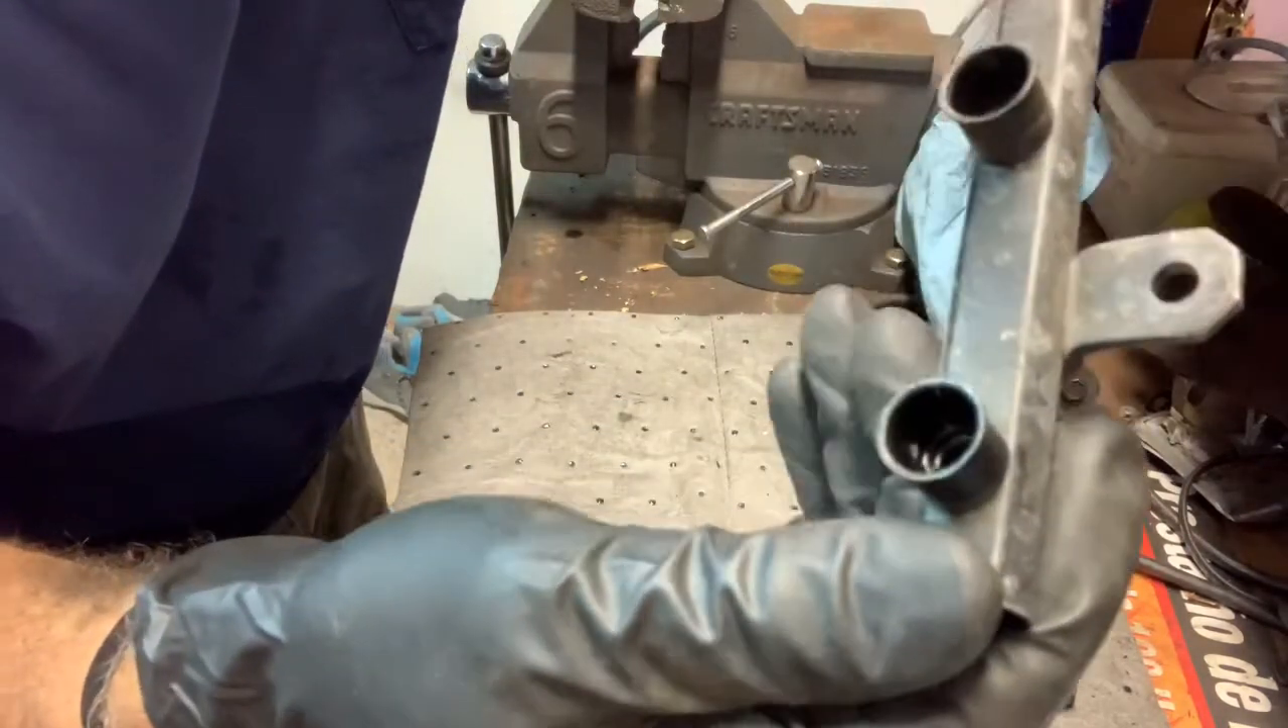So, we have removed the old fuel injectors and we have the empty fuel rail.